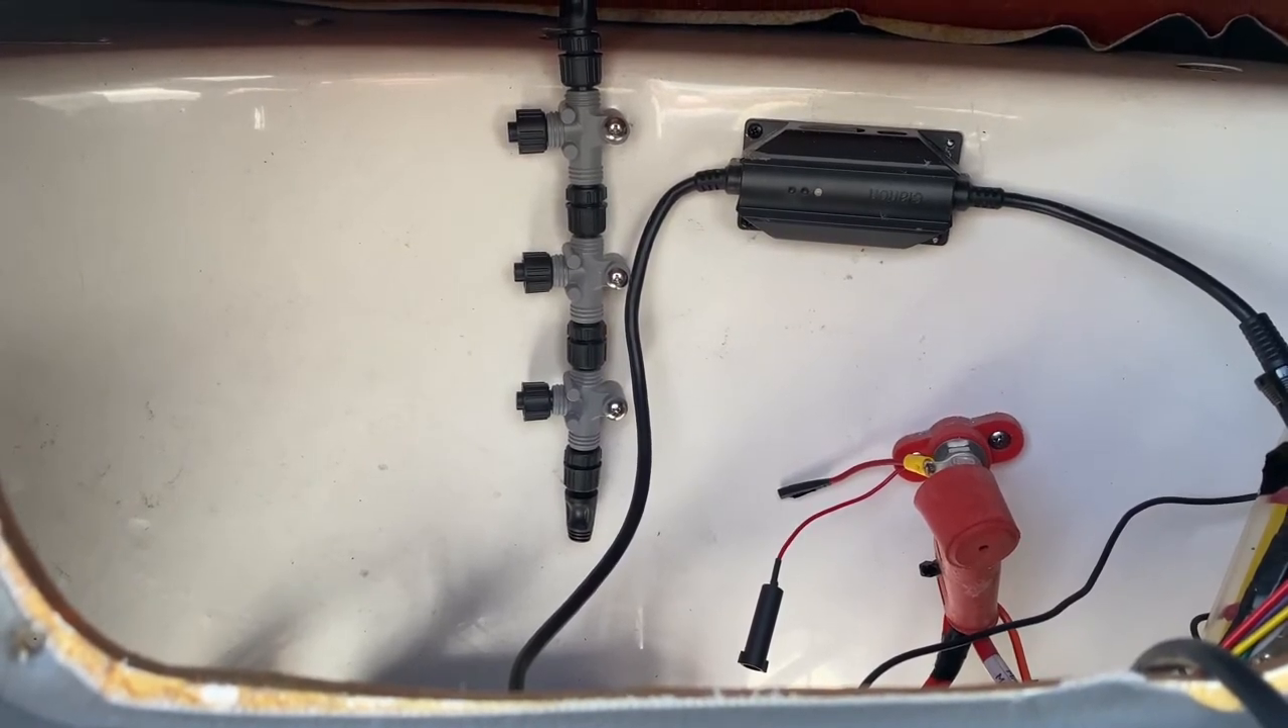Okay so I've got the Clarion adapter to the NMEA 2000. And I also now have my three T's installed.